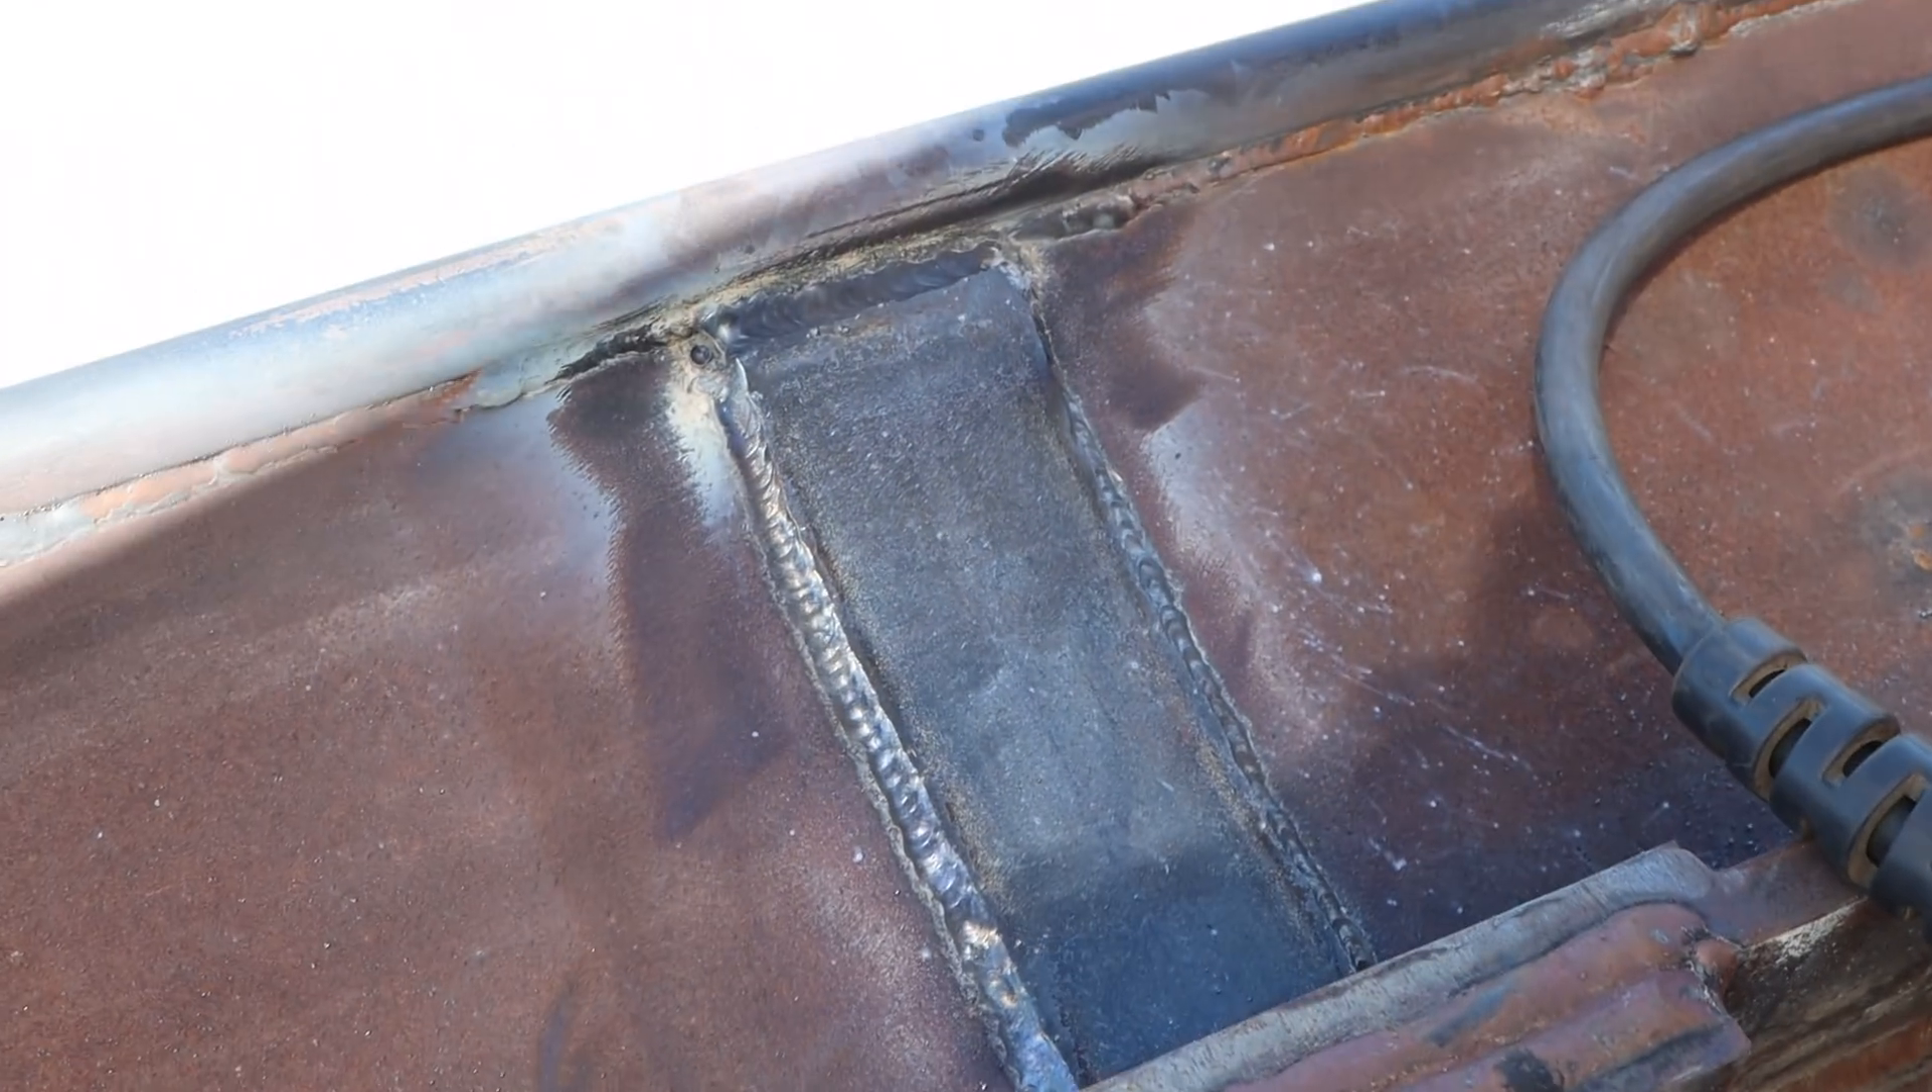Right now we've got our doublers welded in, we can start getting stuck into our gussets.